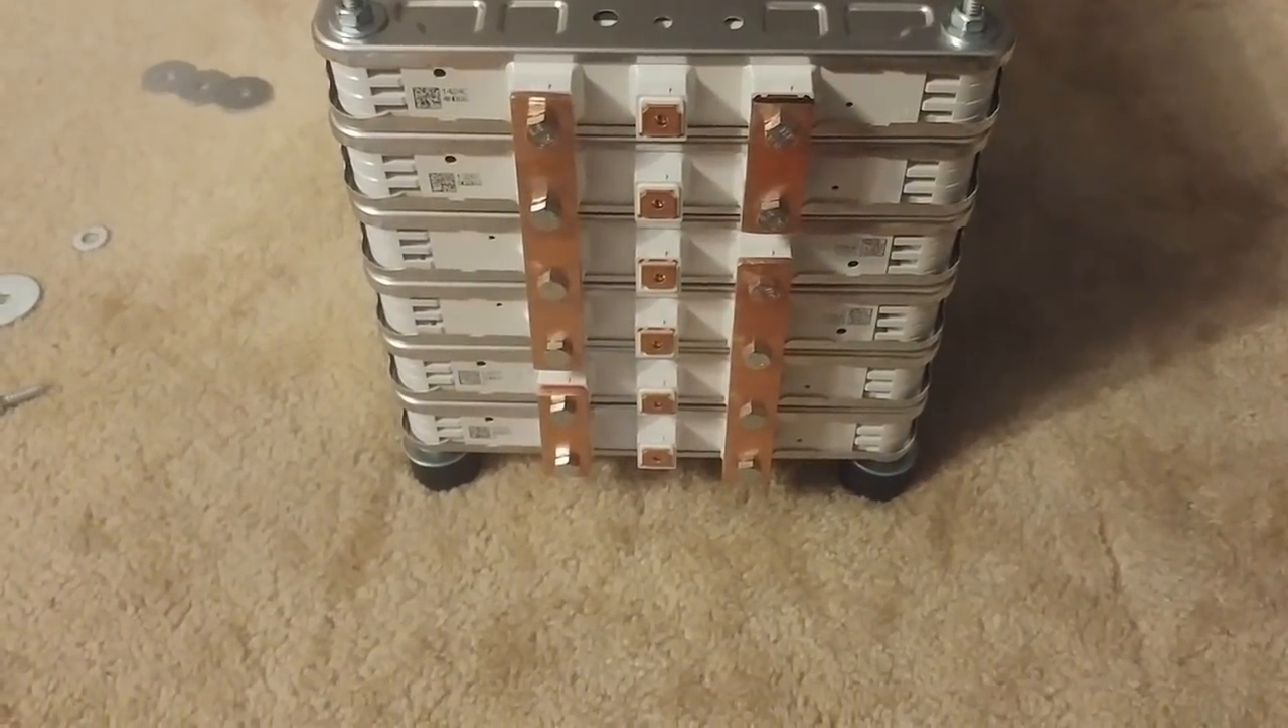All right, bus bars are on, perfect.